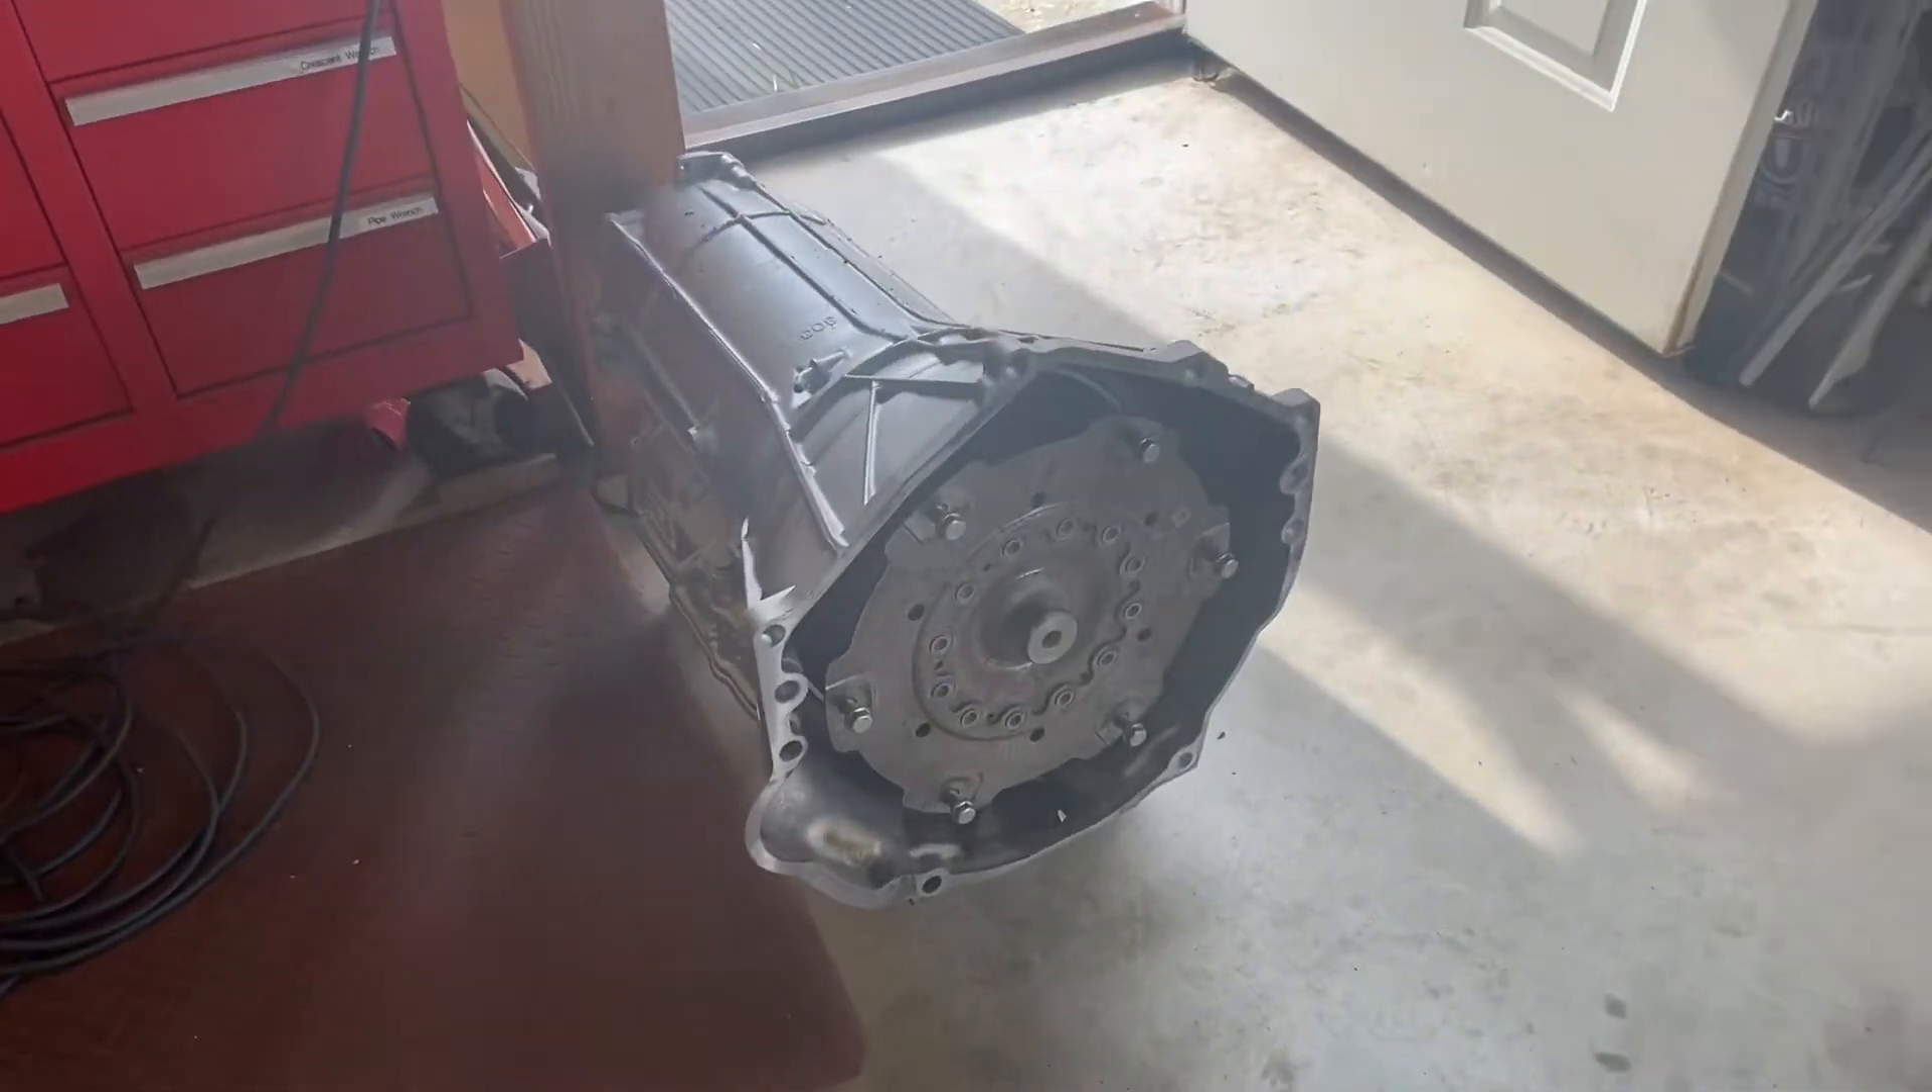I got the torque converter already put in the transmission.